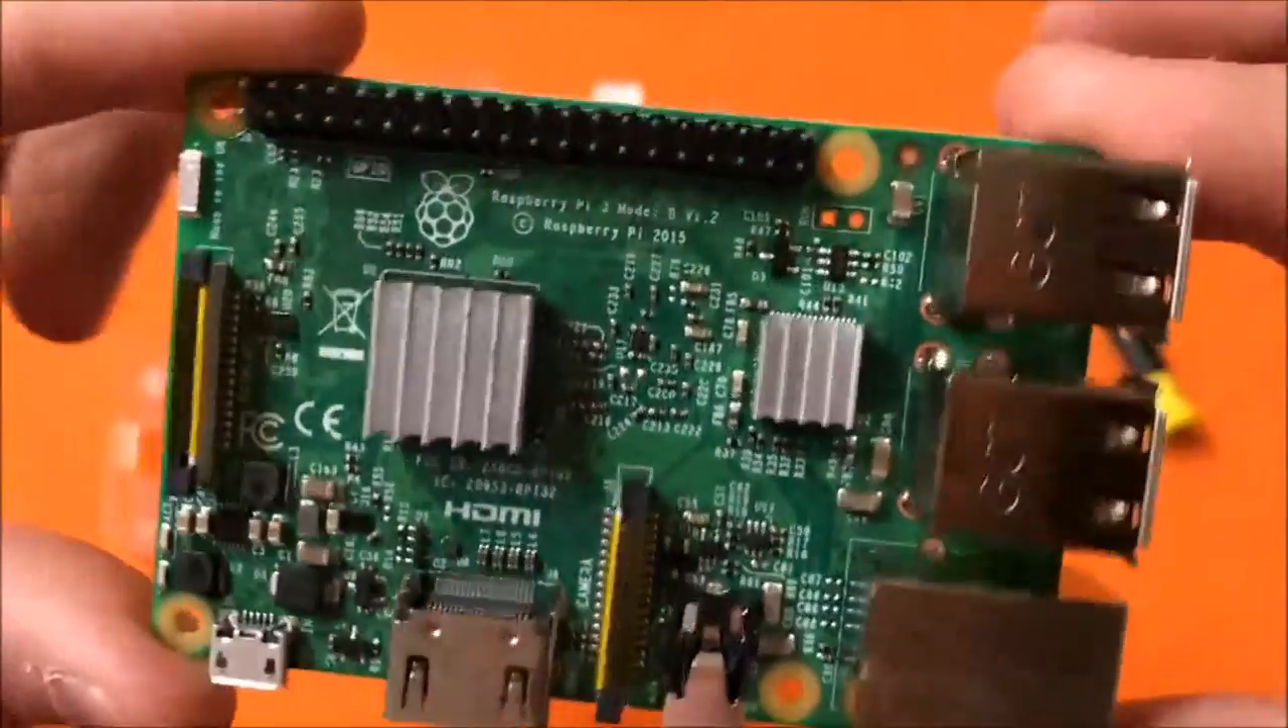As you can see I've already put the heat sinks on here and here just to keep the heat down when doing intensive computing processes and games and stuff like that.